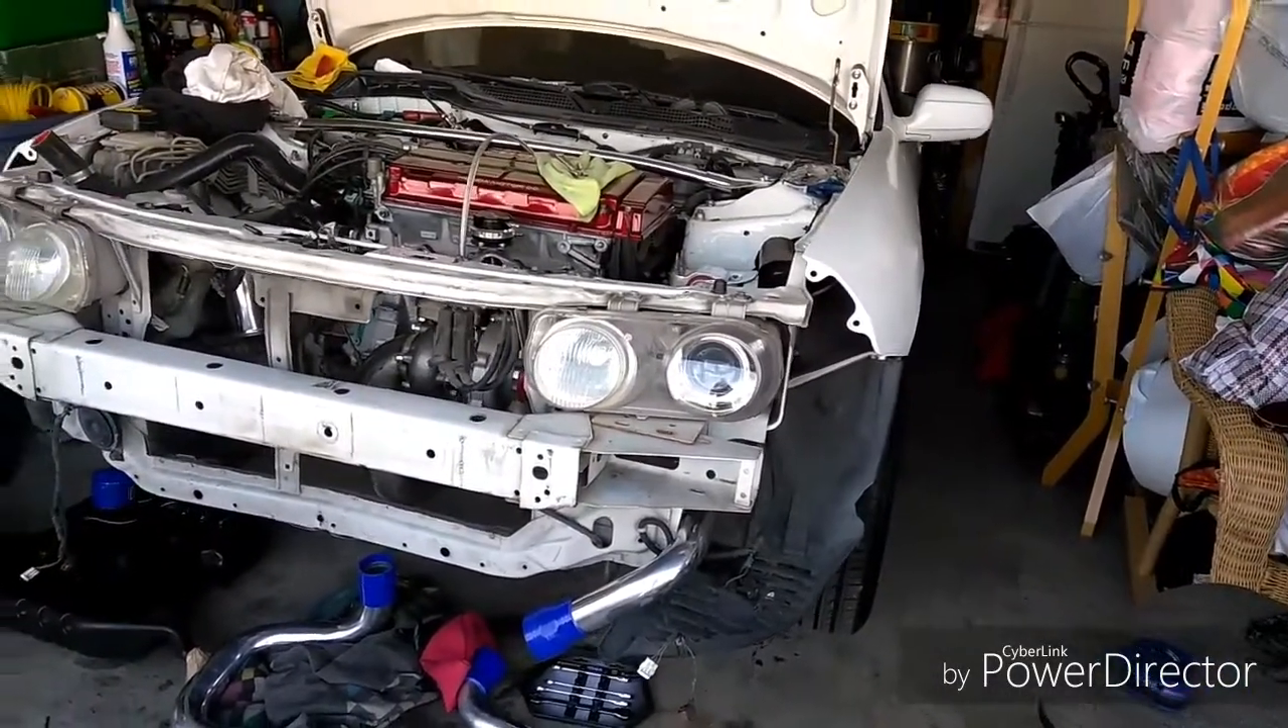Now you see the front bumper is off.